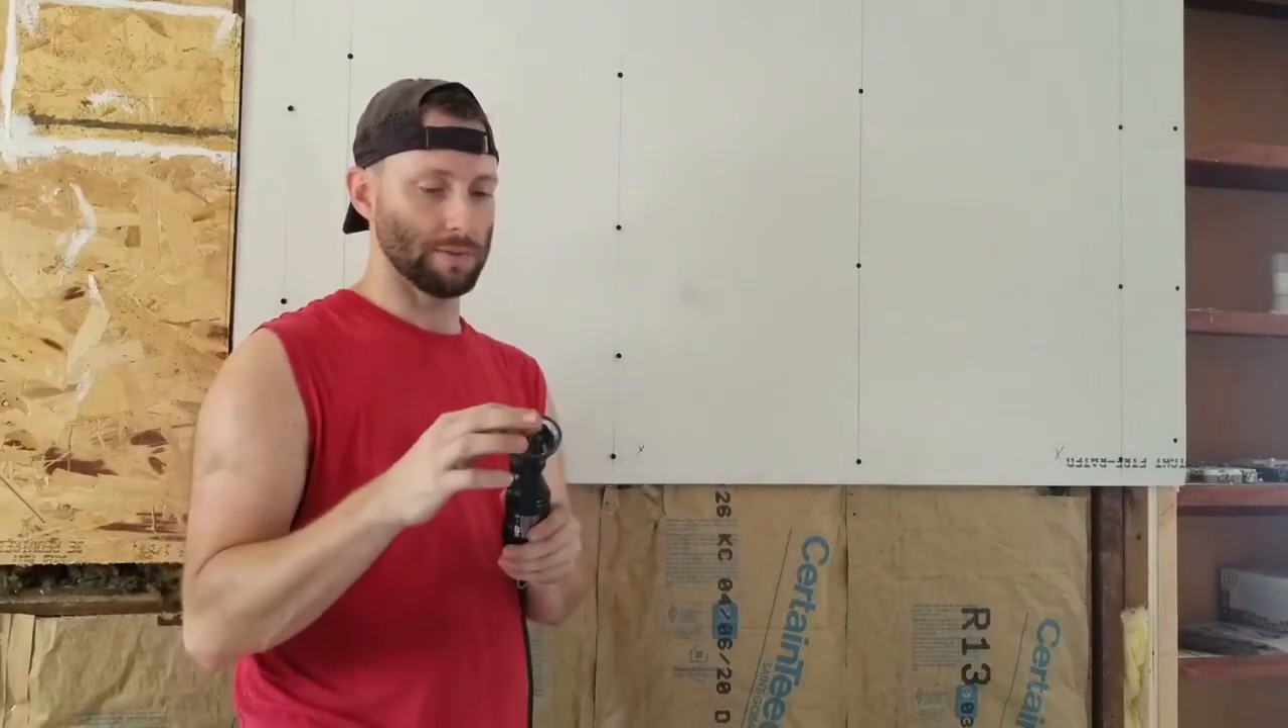So now I have the drywall hung on the wall.